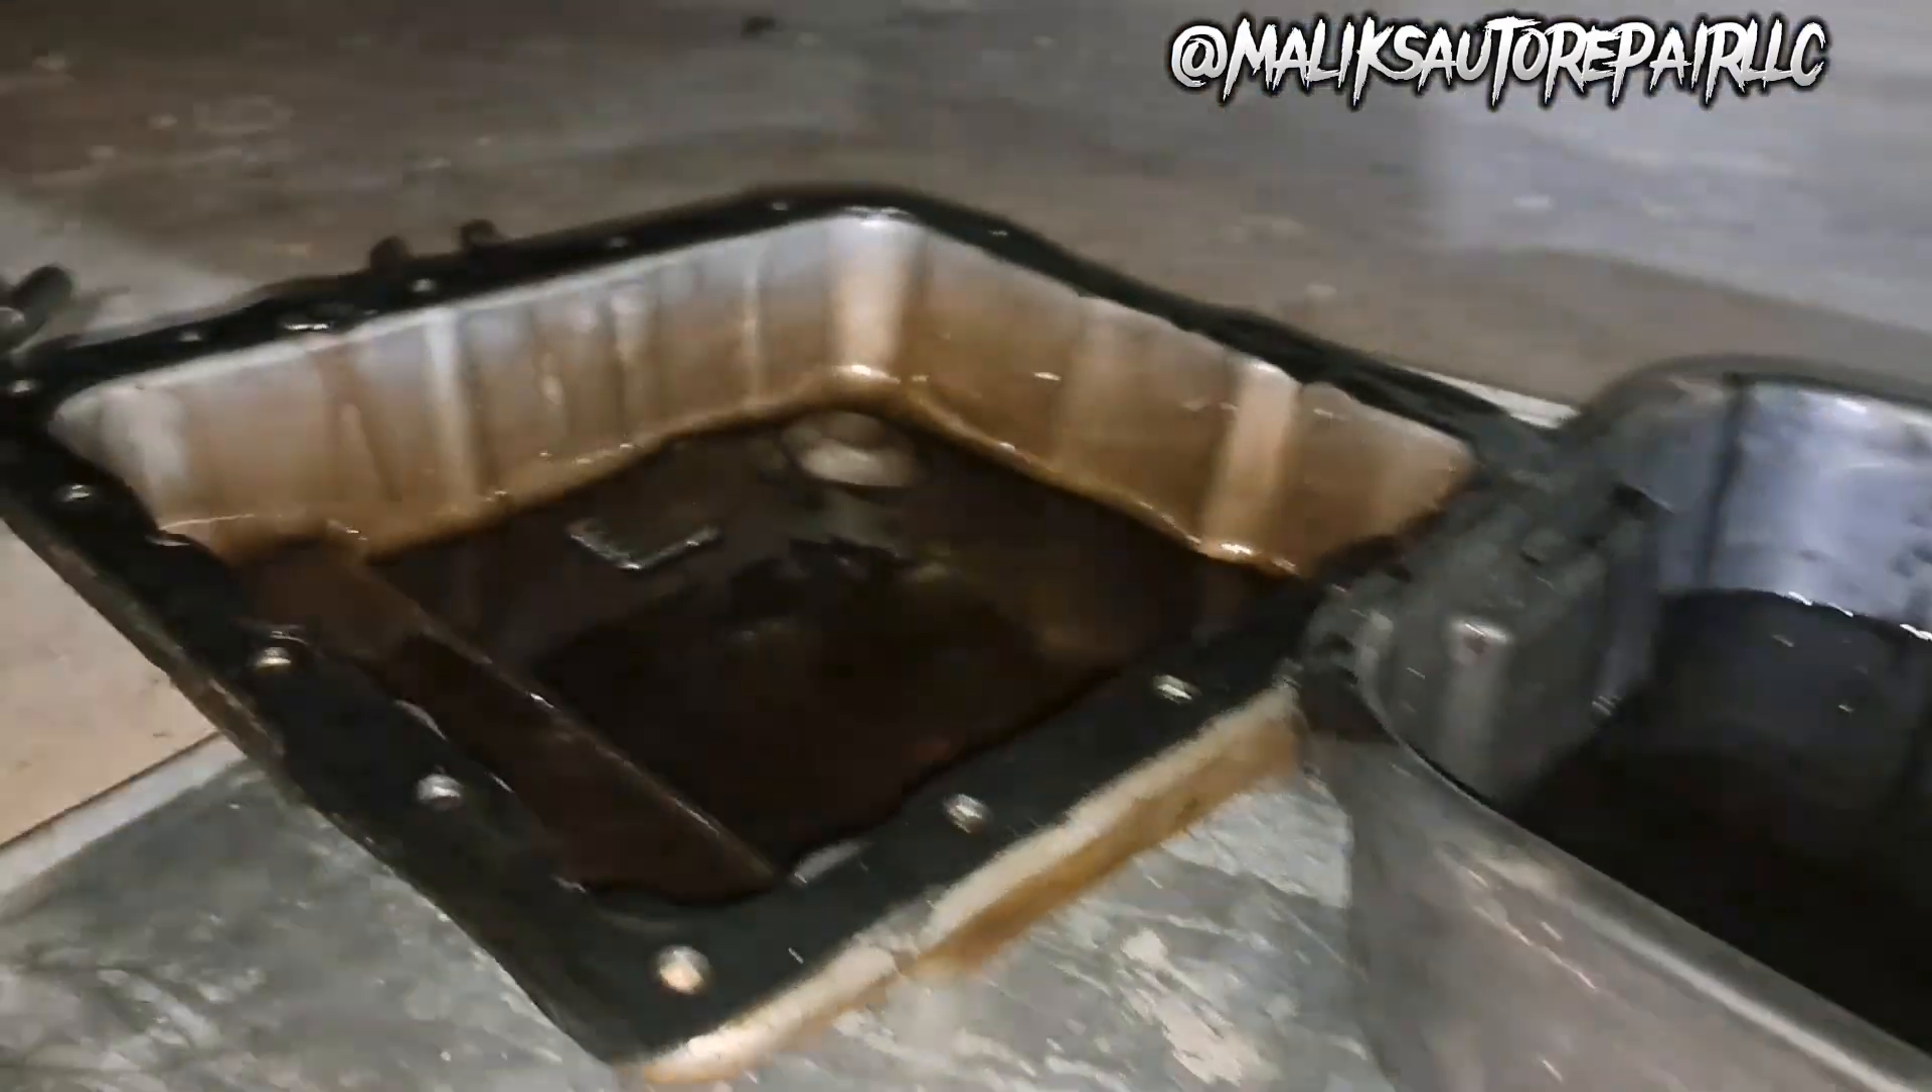Now we got the pan already off.